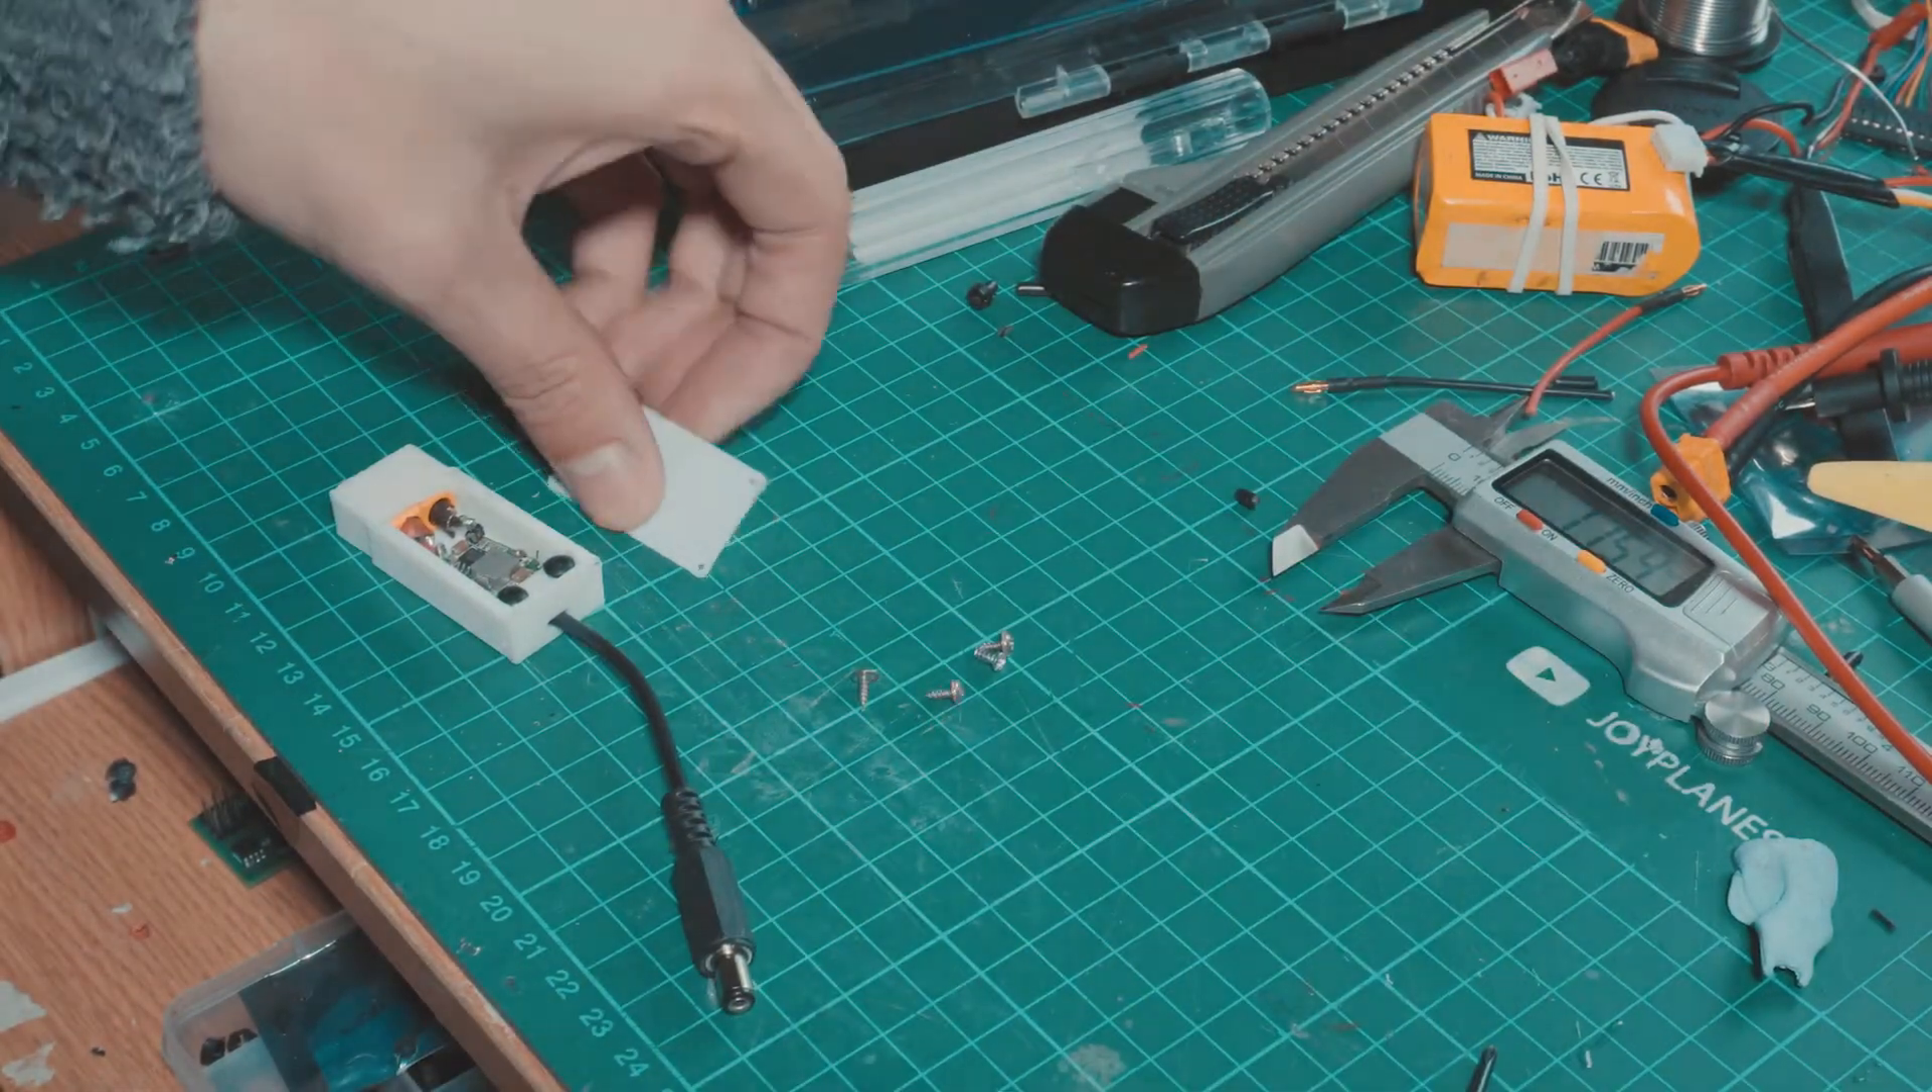Ok so now I have set the output voltage at a good range, and all is left to do is to put a lid to cover my circuit.